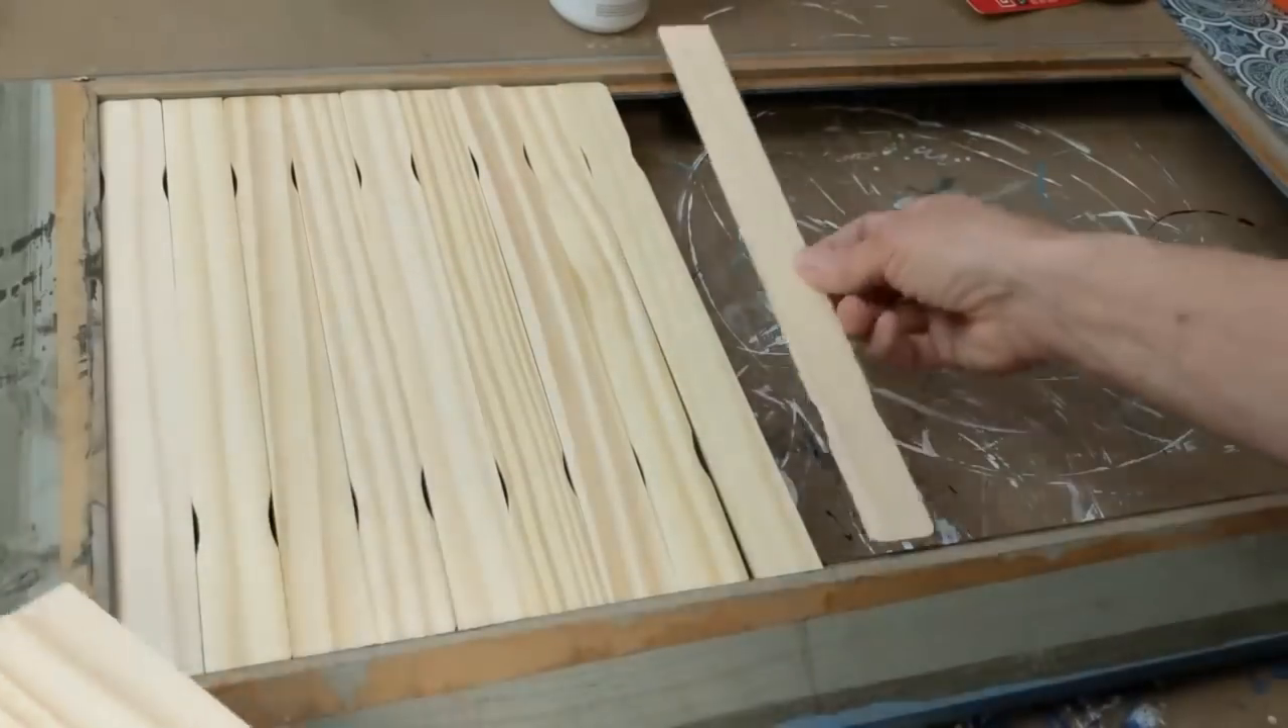Now i lucked out that this frame was exactly 12 inches so these one gallon paint sticks fit really nicely so i would say look for a frame that makes it easy.